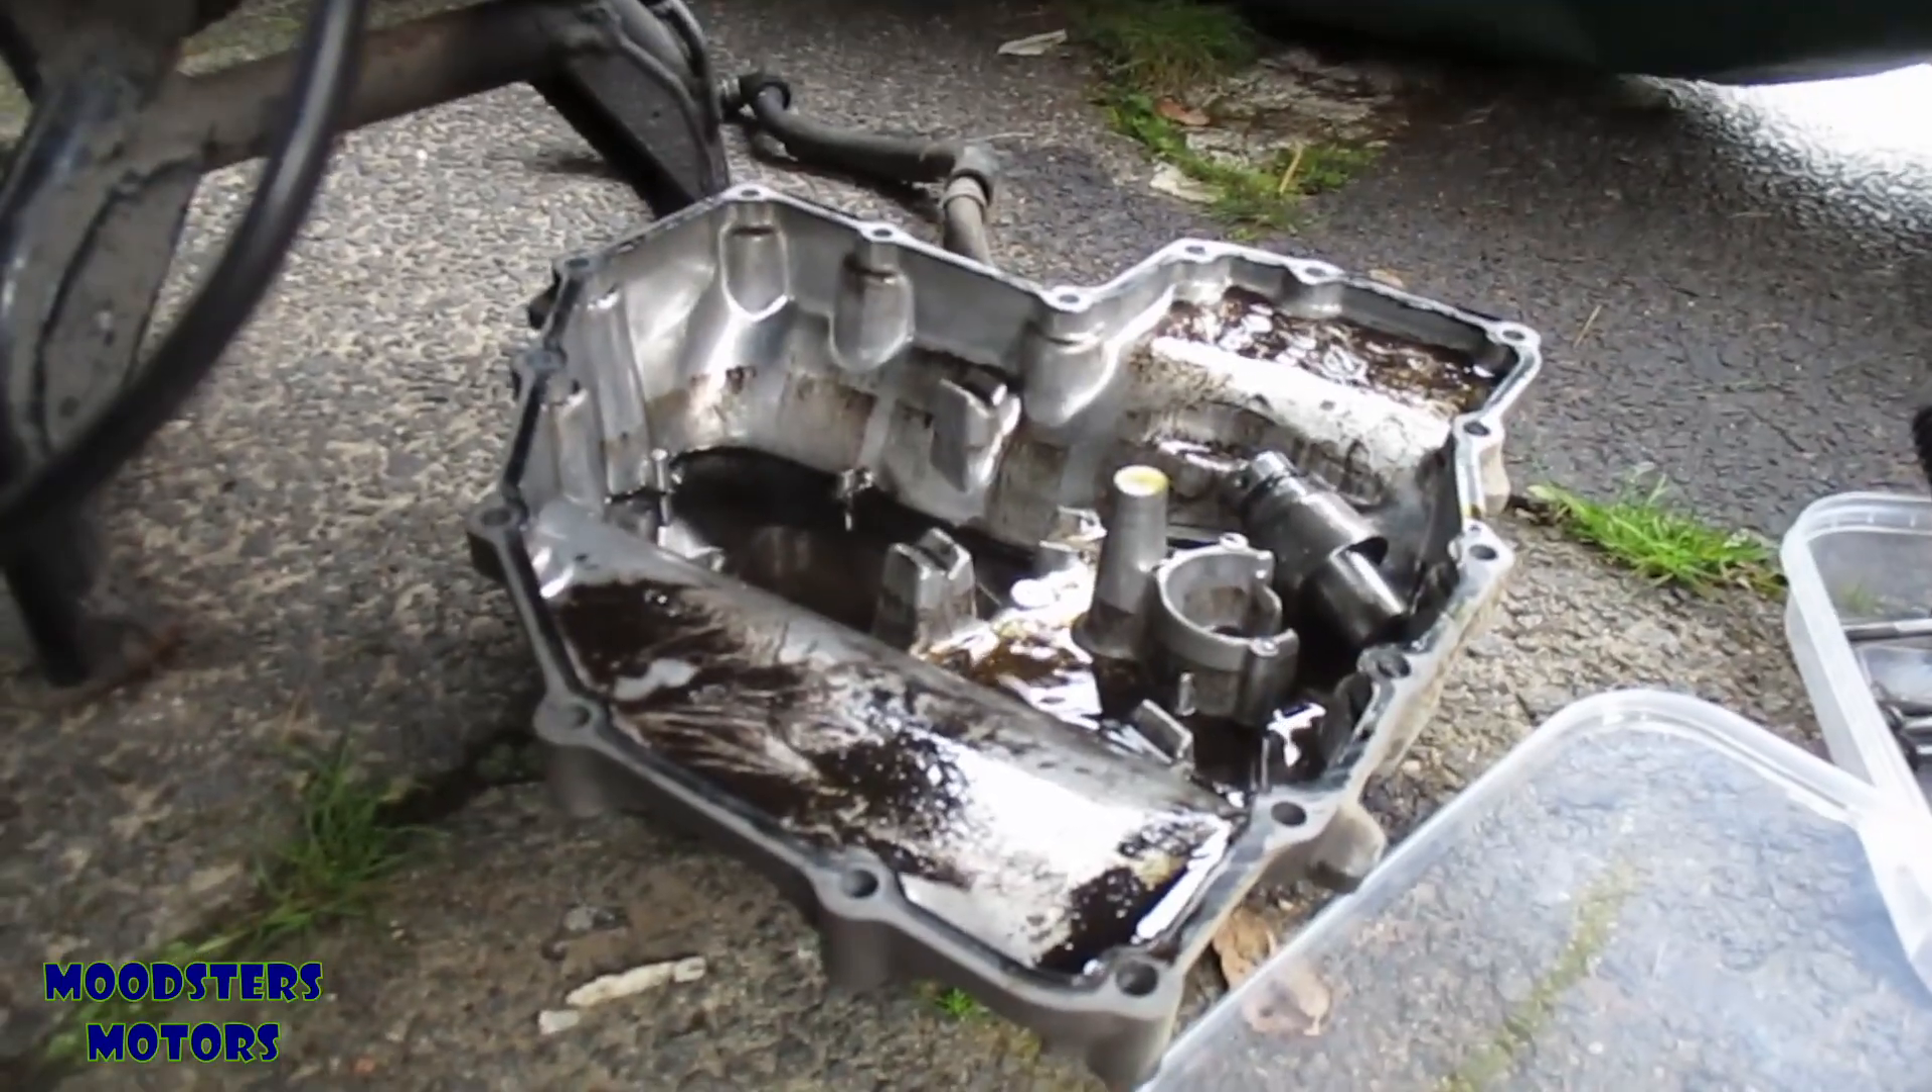I've removed the sump pan from the bike.